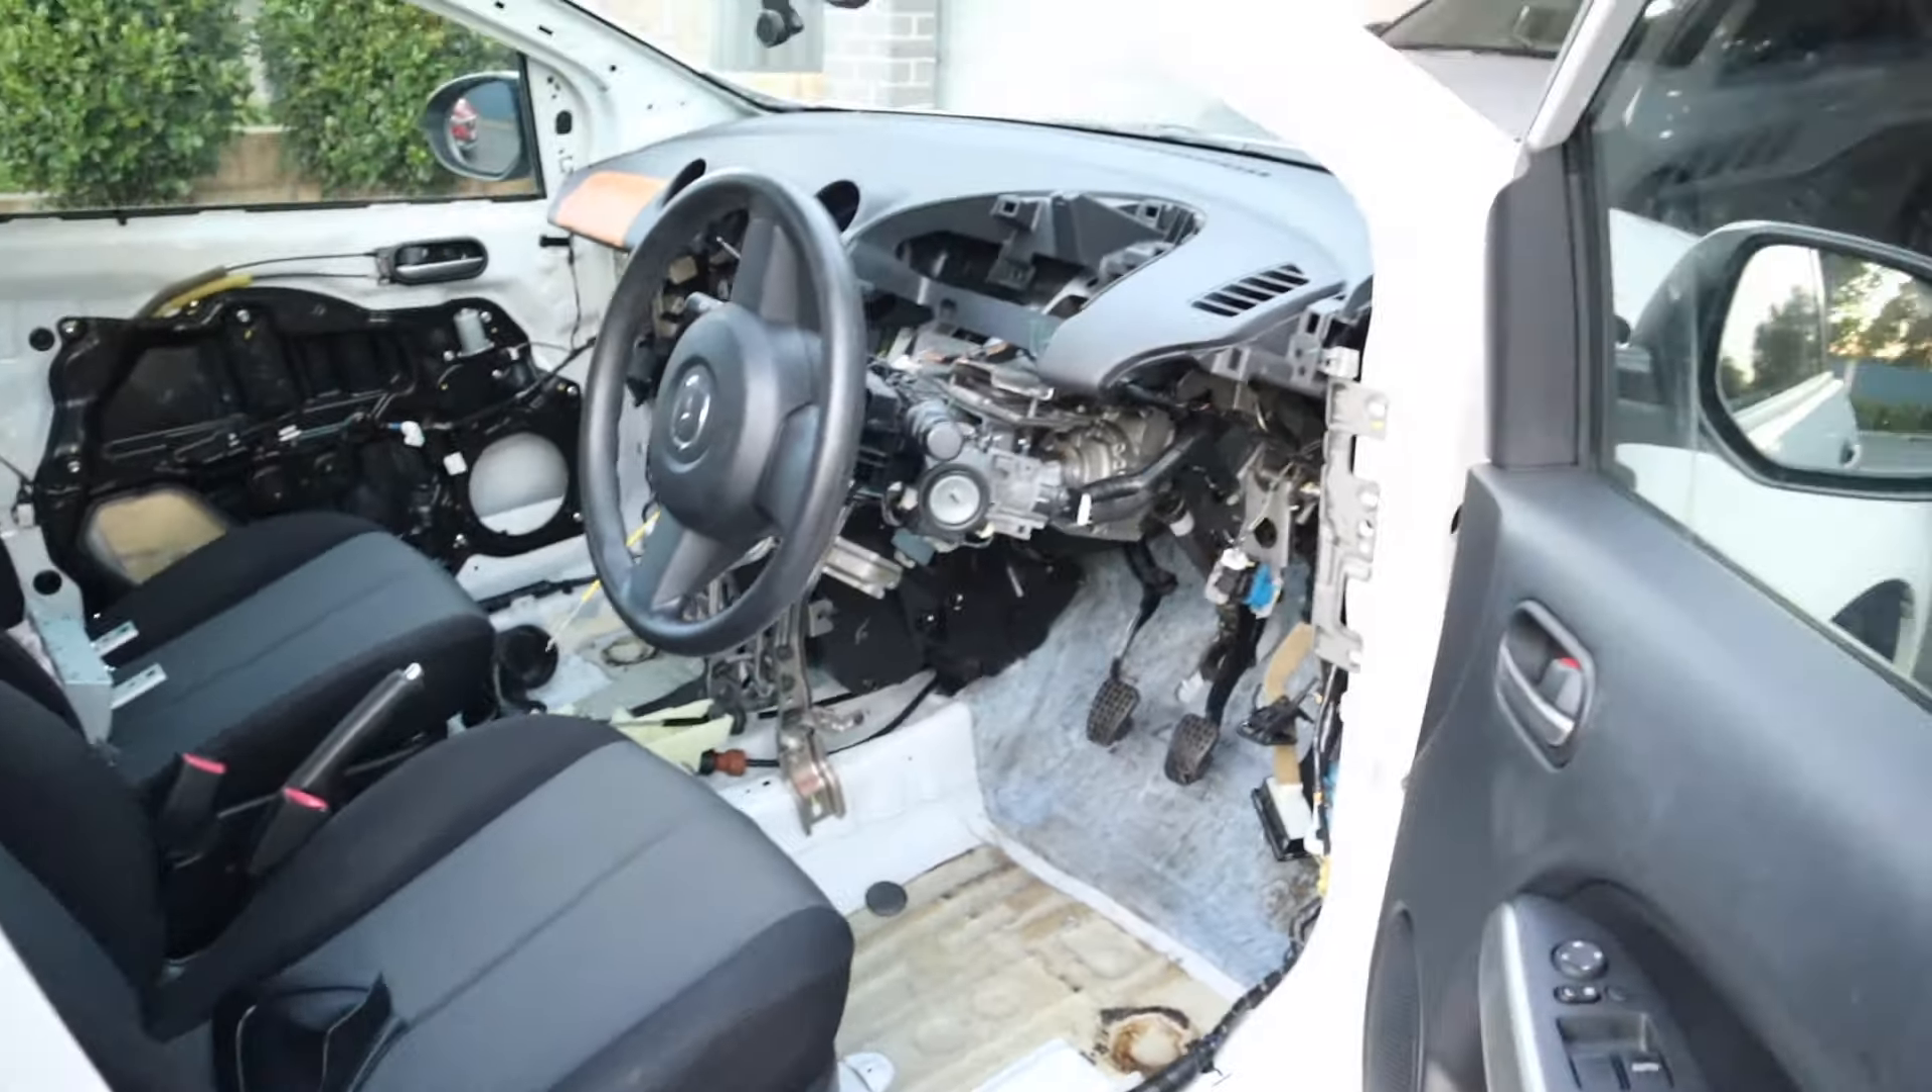We haven't removed the dash yet. We've gotten the majority of it off.